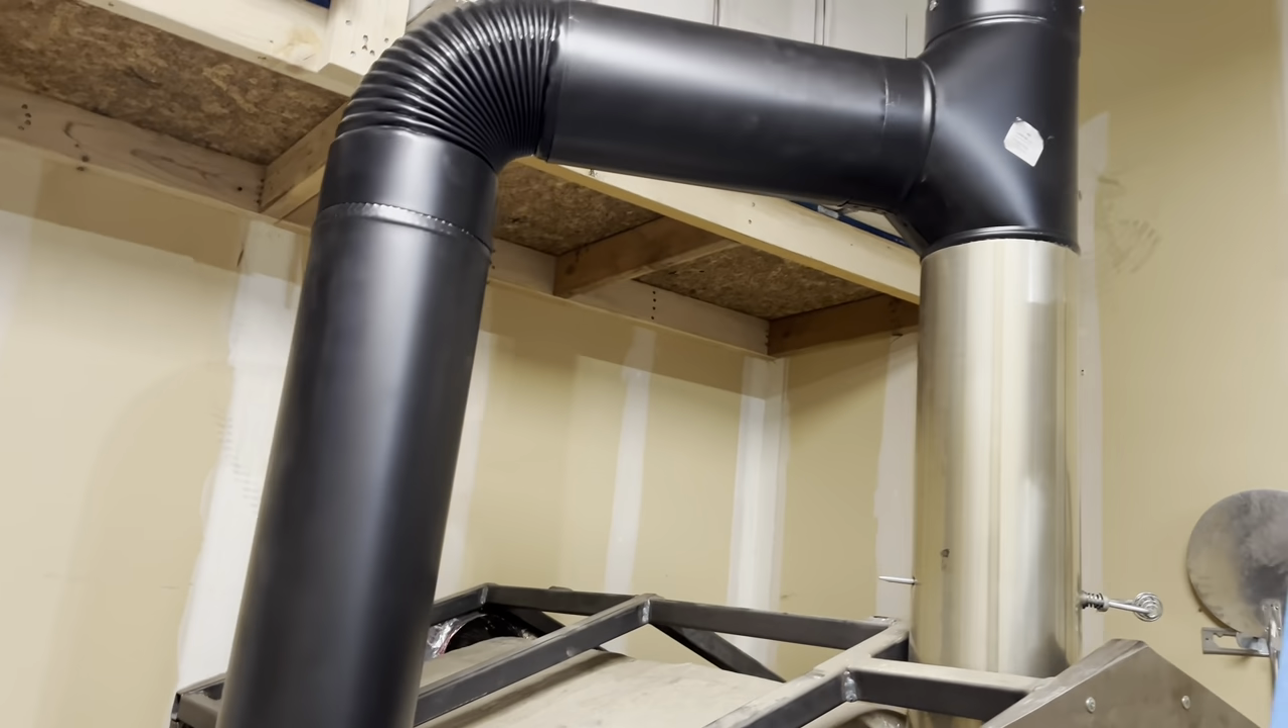Here we've got the elbow and the final piece of stove pipe so we're all connected we're hooked up.